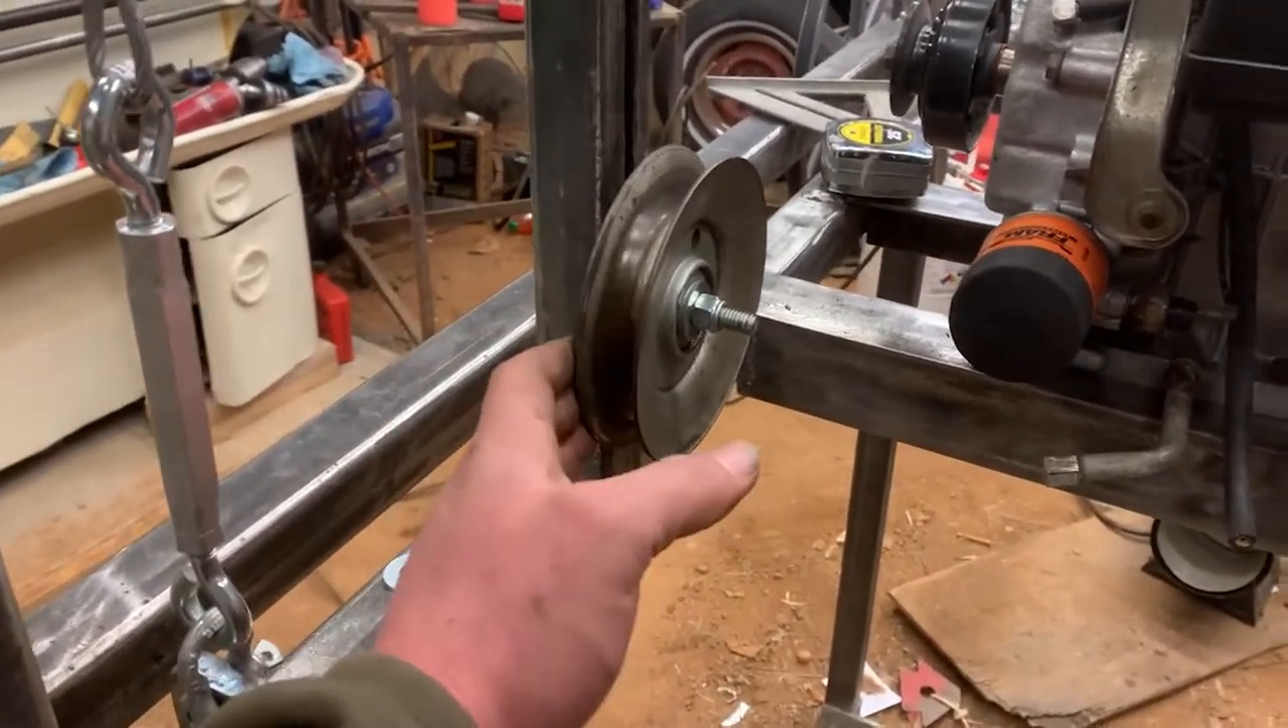I don't have a belt yet.